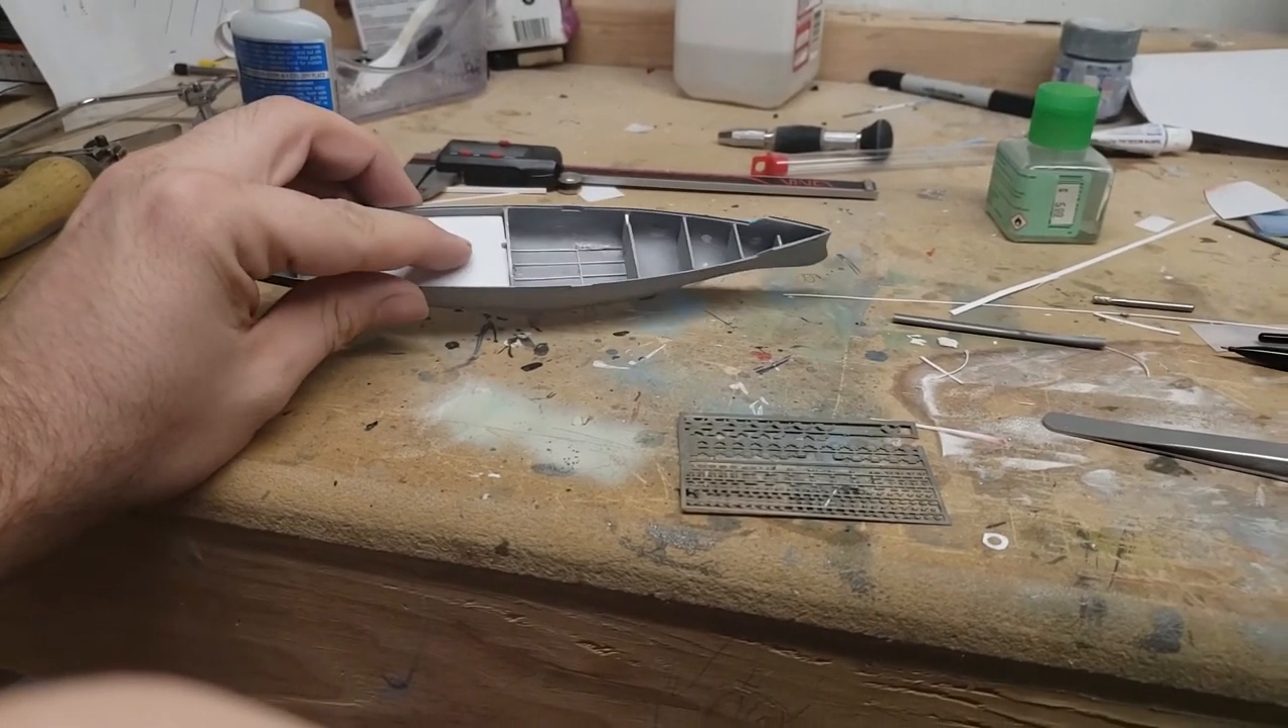So a quick recap of this video is I have built all but the full top deck of this interior section and I have photo etched and this photo etch is very nice compared to my previous results.